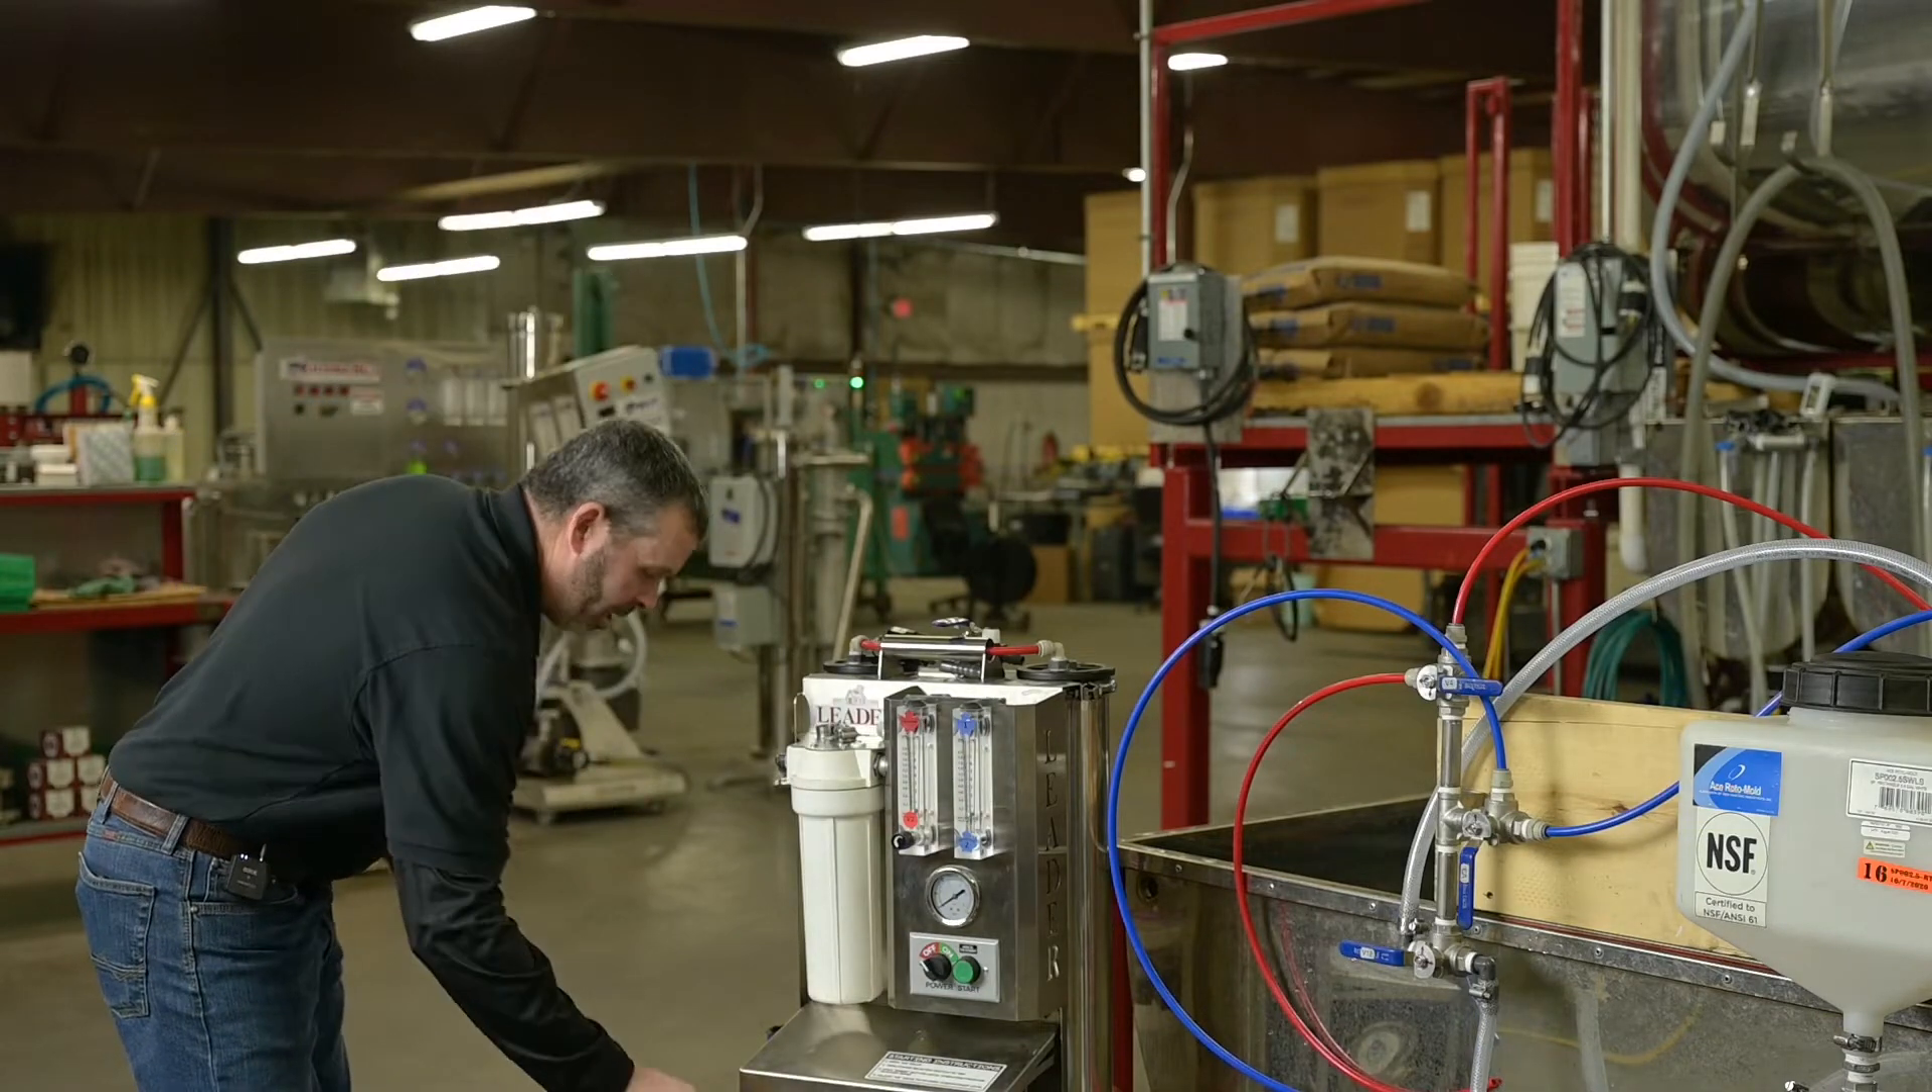So as you can see, we've done most of our plumbing here already.